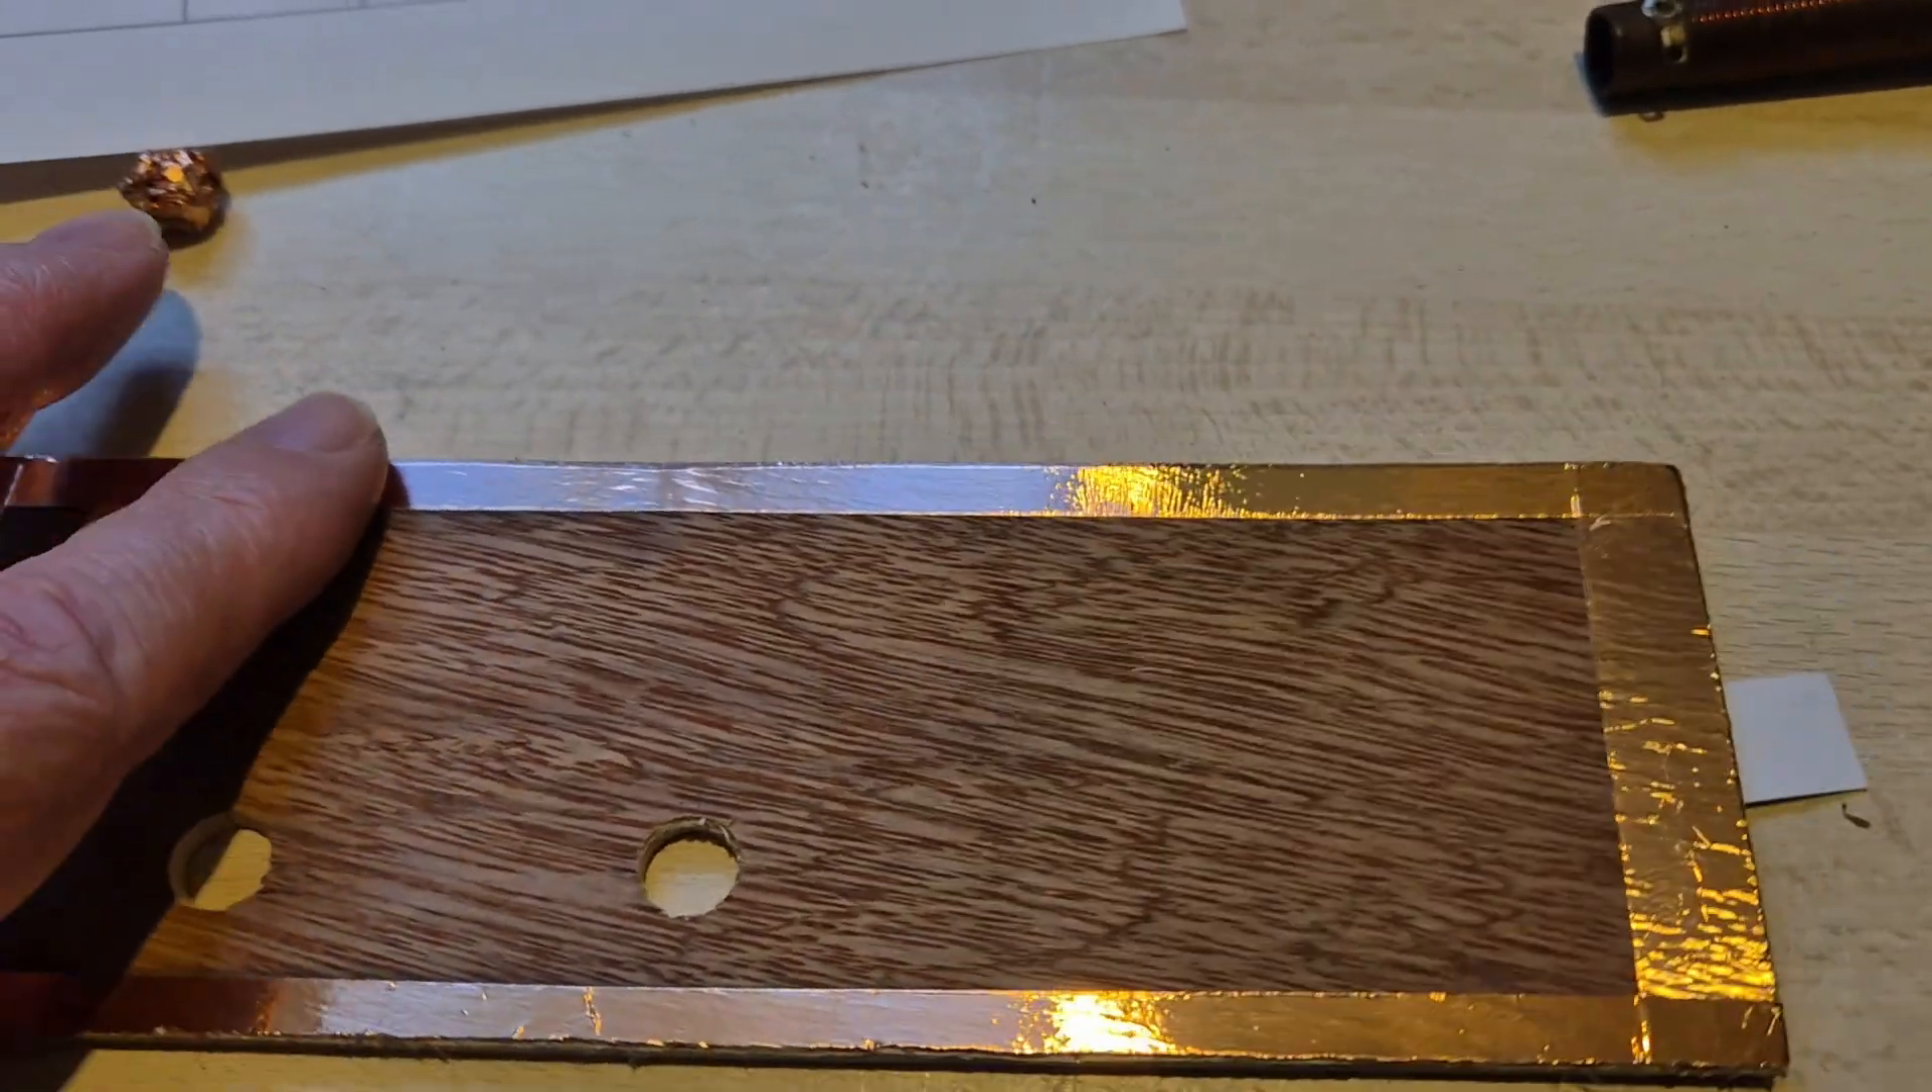I've used some of this copper tape and put it round the edge to give me a ground plane round the edge.